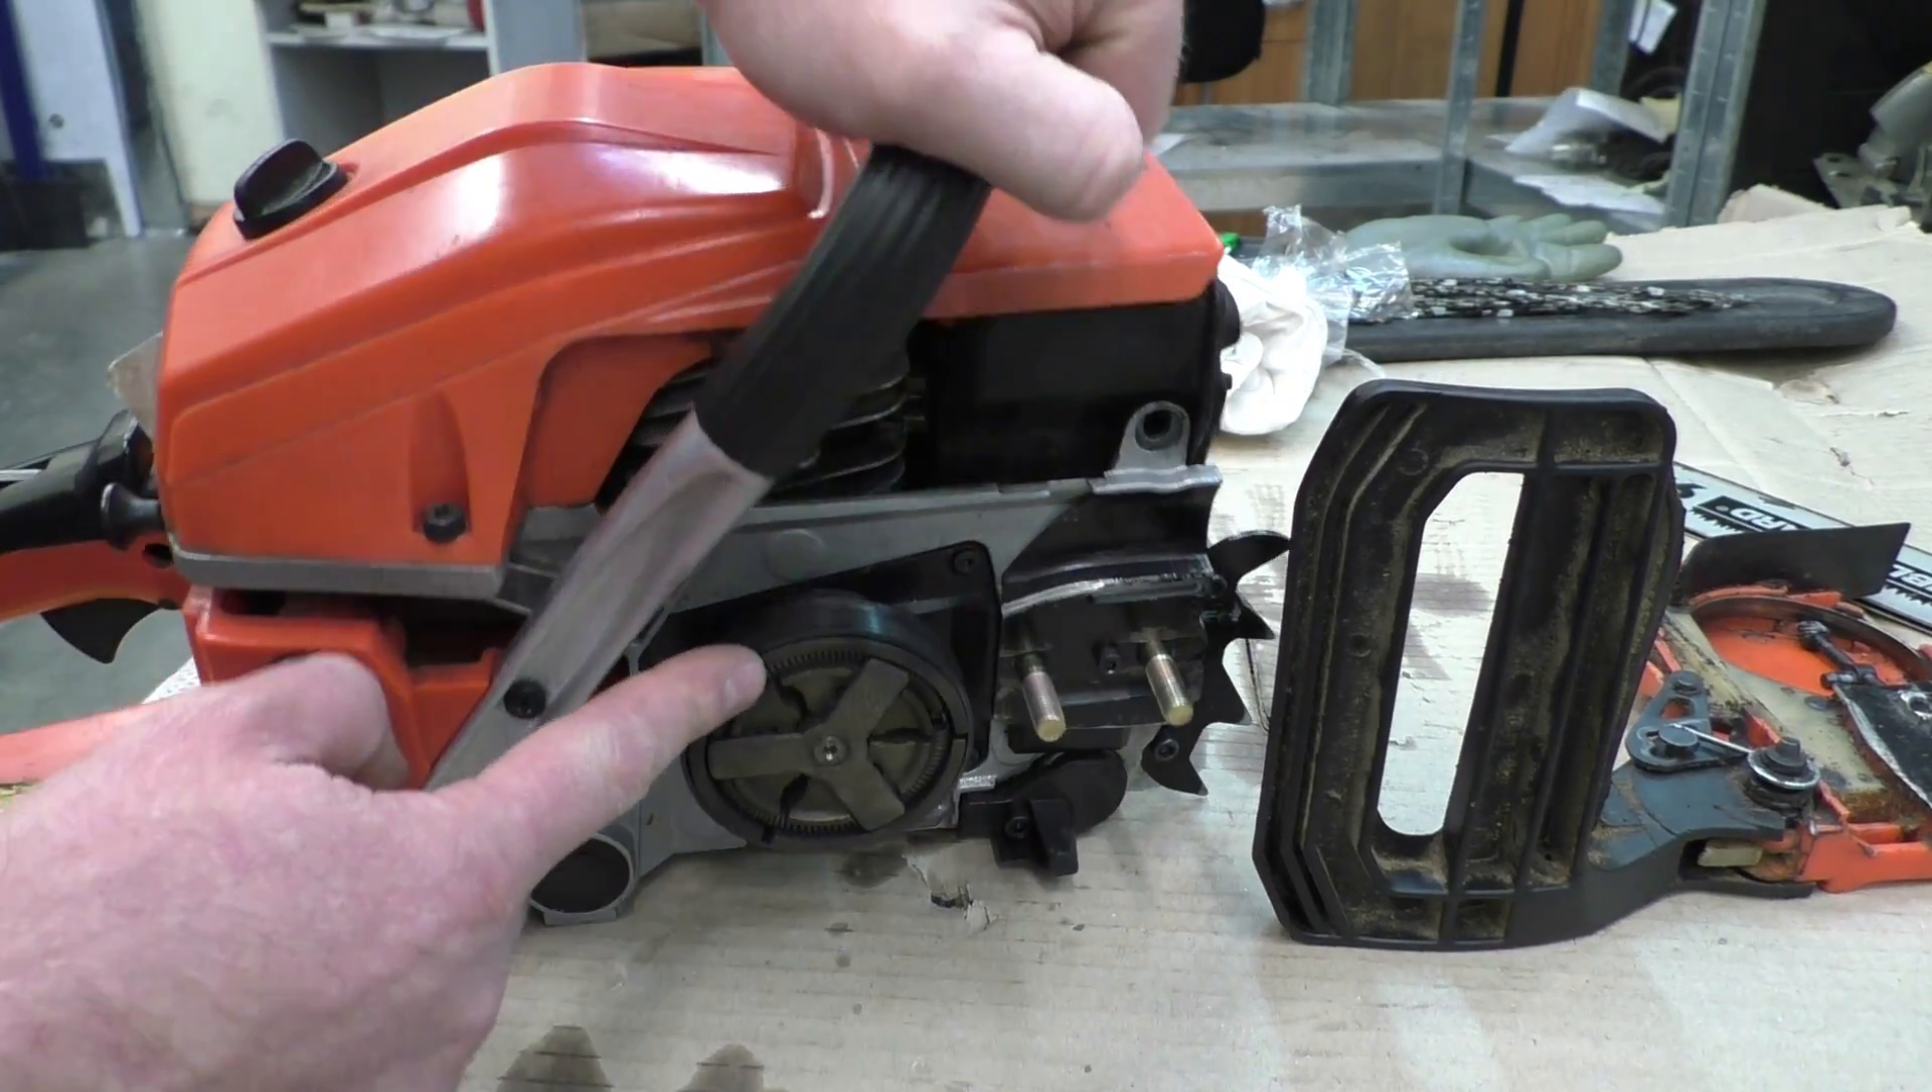Итак, шпильки, новые шпильки, фиксации шины стоят уже на месте.